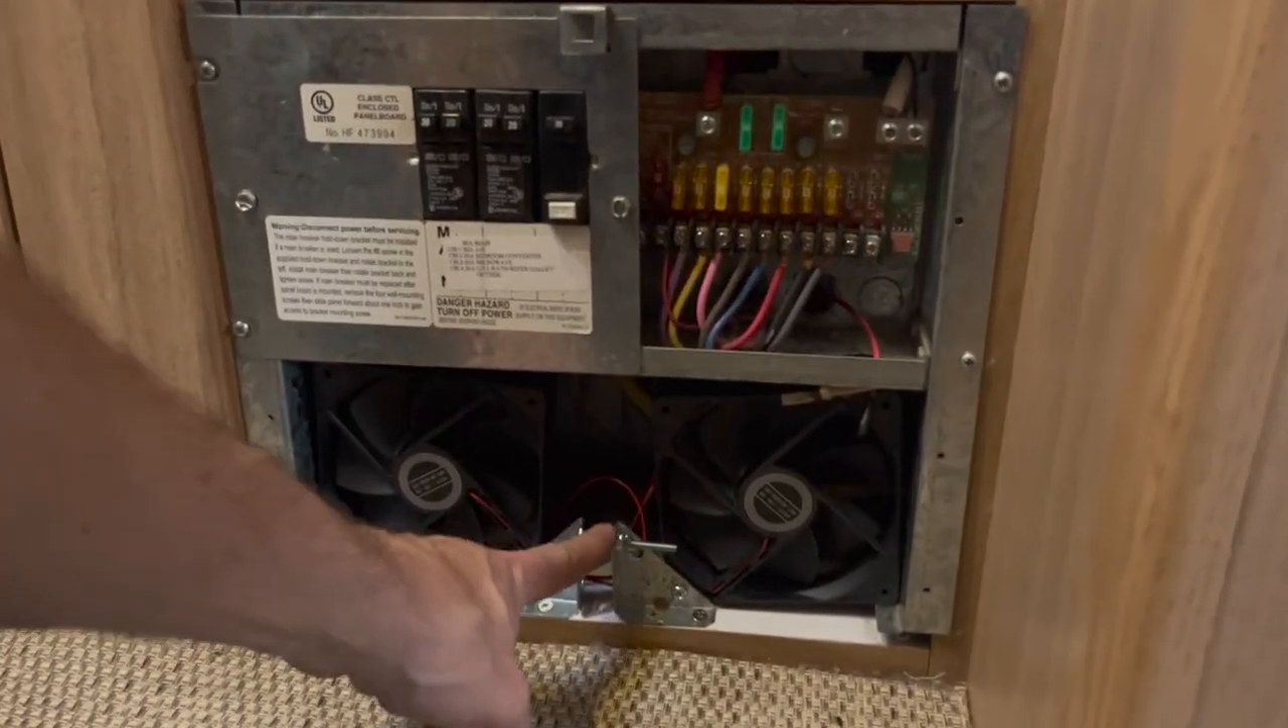I've added two fans that will add air circulation for the multi-plus so that it can cool down on a hot day.